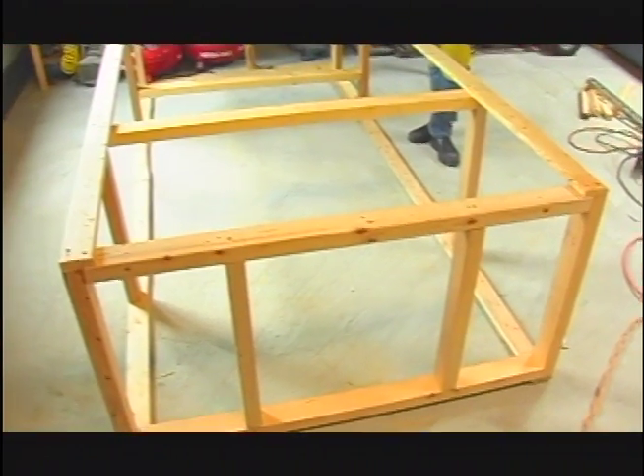Voila chicken tractor we're done all we have to do is just skin it now with wire.